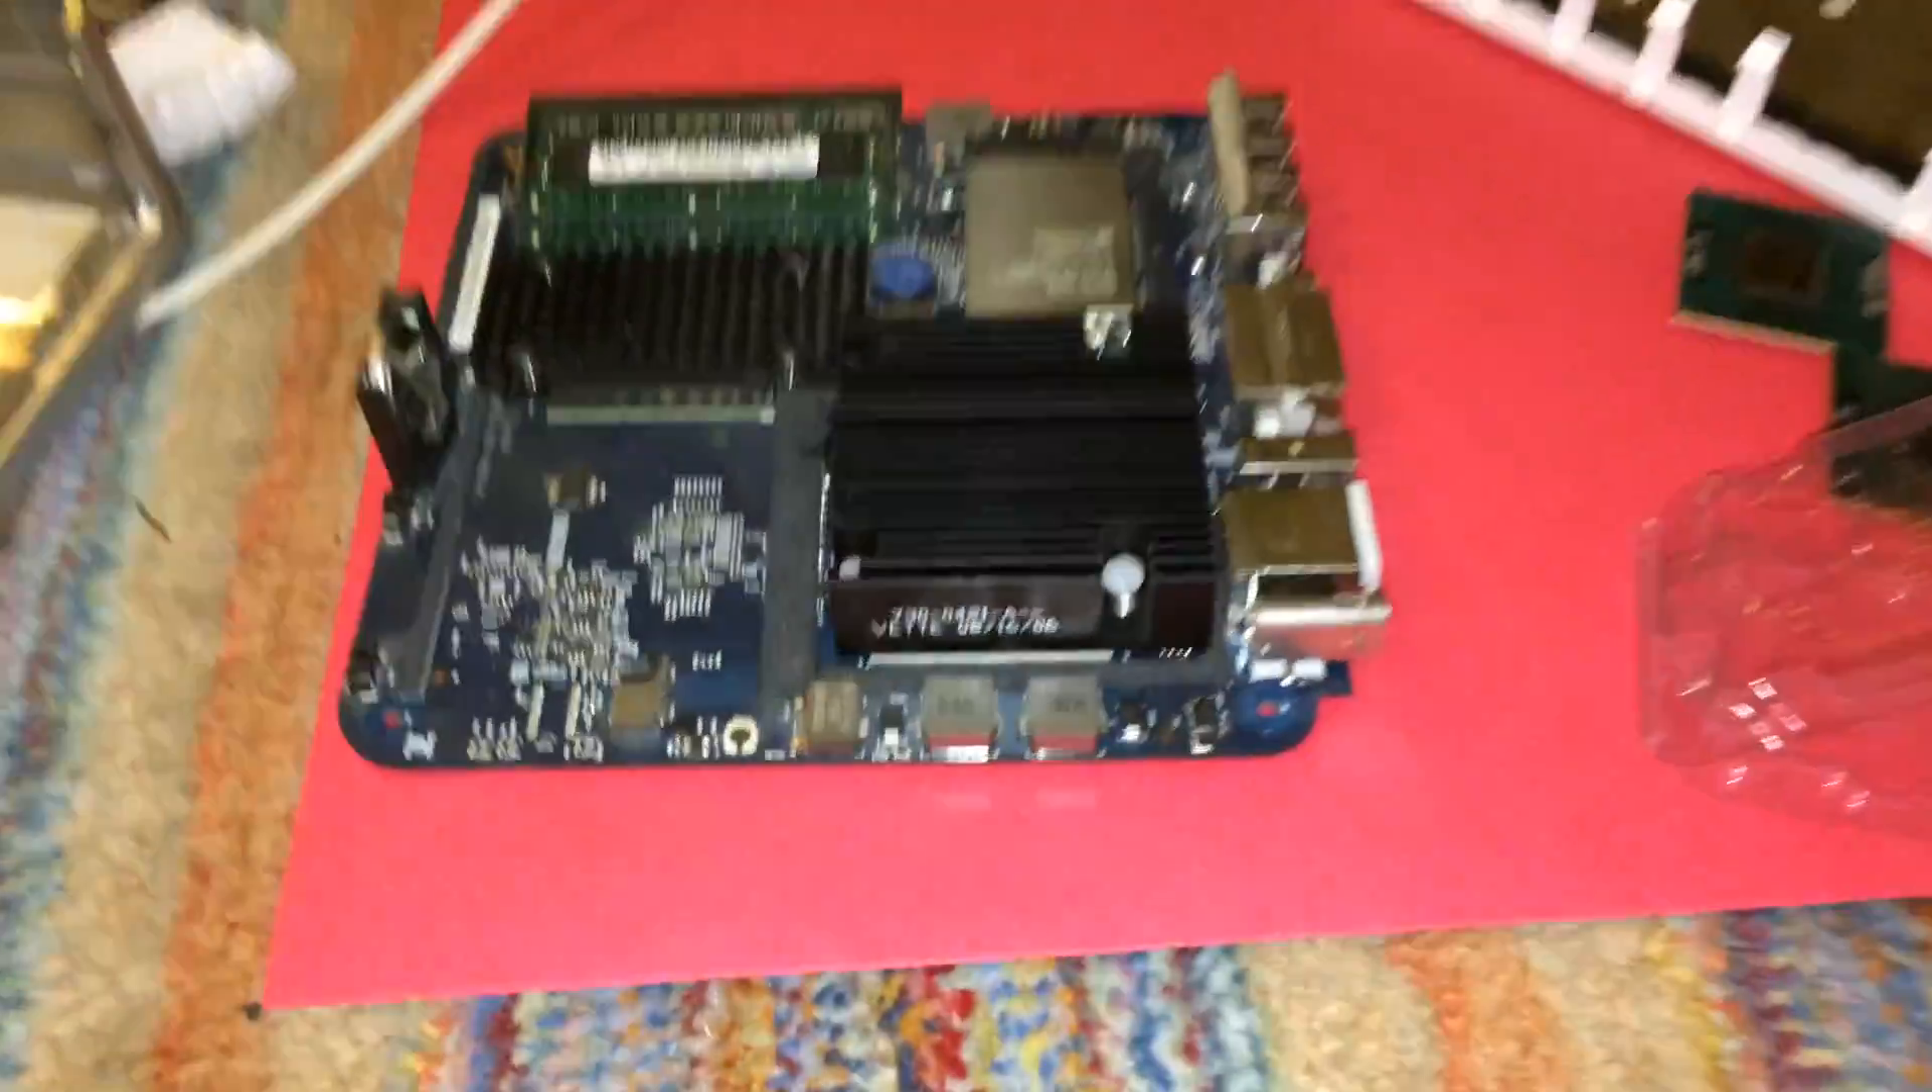All right, so as you can see I have removed the logic board of the machine and What I was gonna tell you about the heatsink is that The mounts that were used to install it are actually not original.